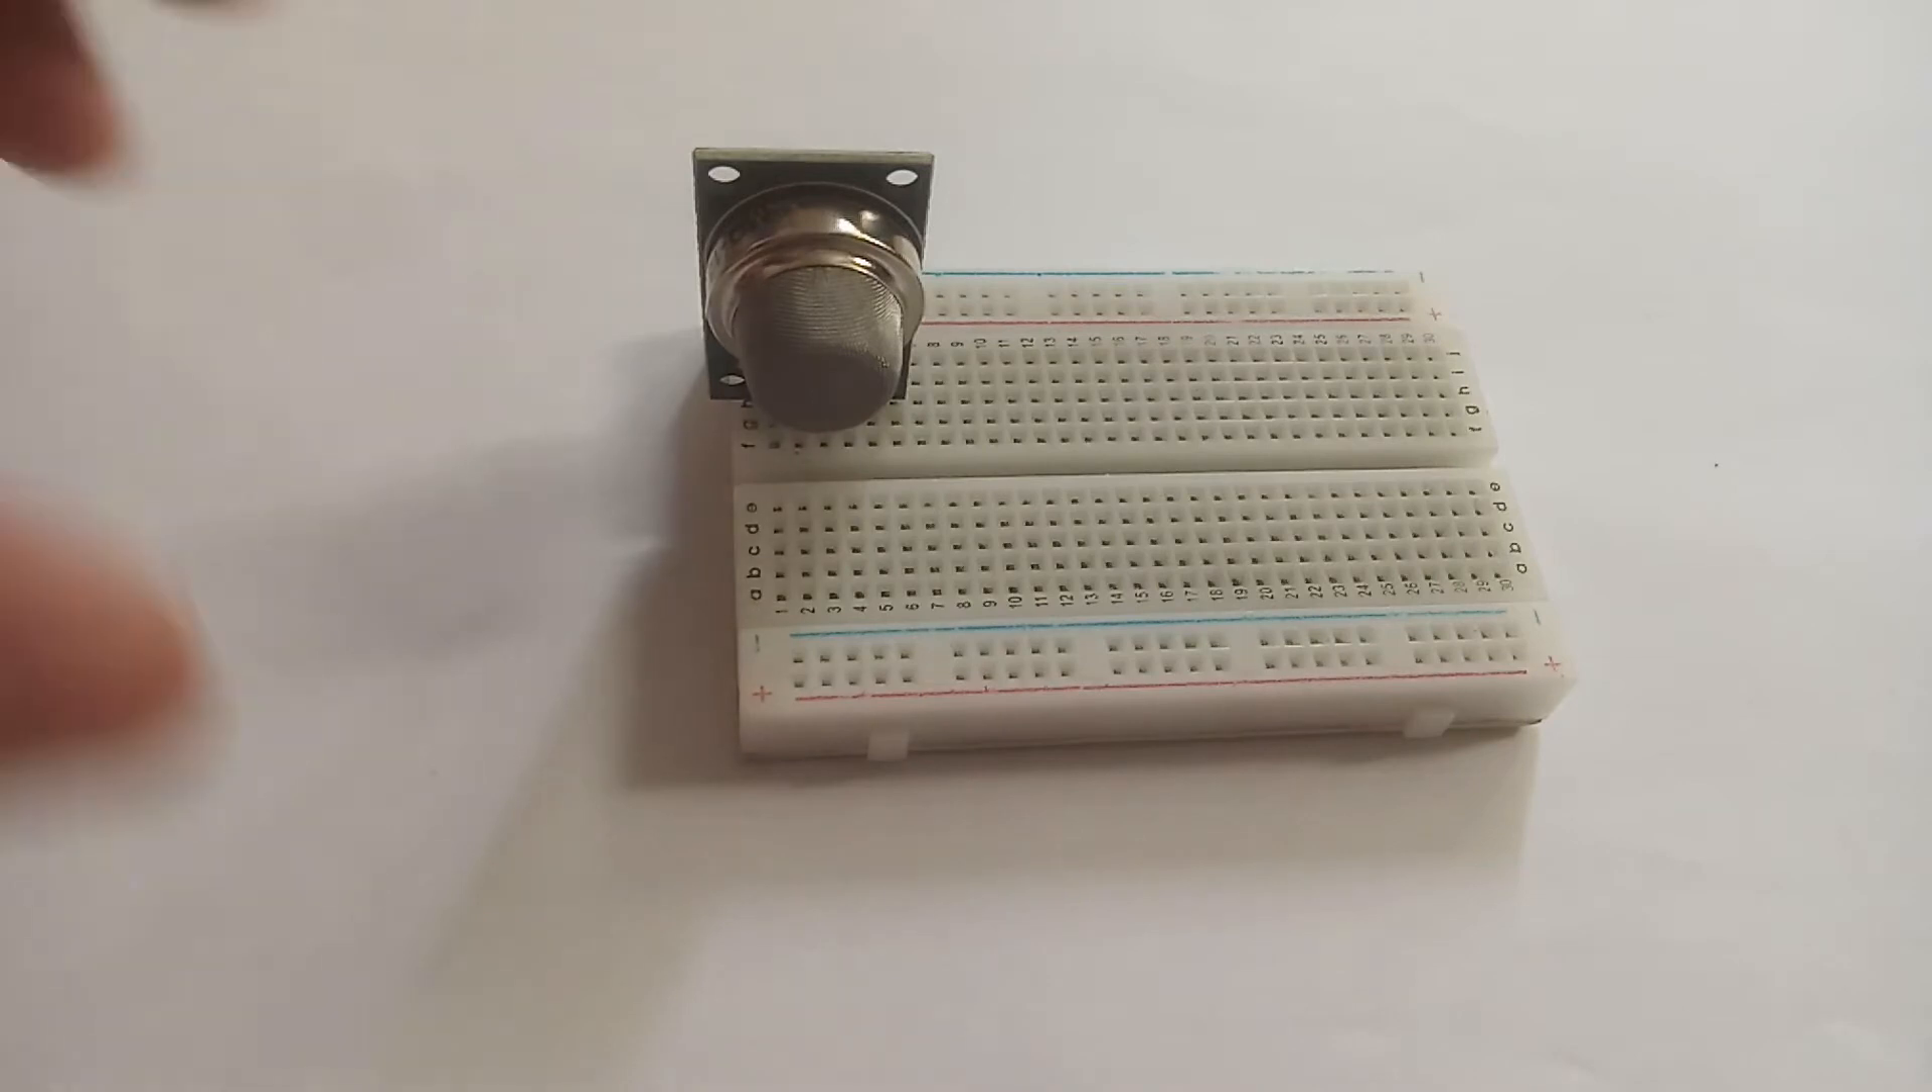I have fixed the sensor in the very first row of our breadboard so it is now fixed.